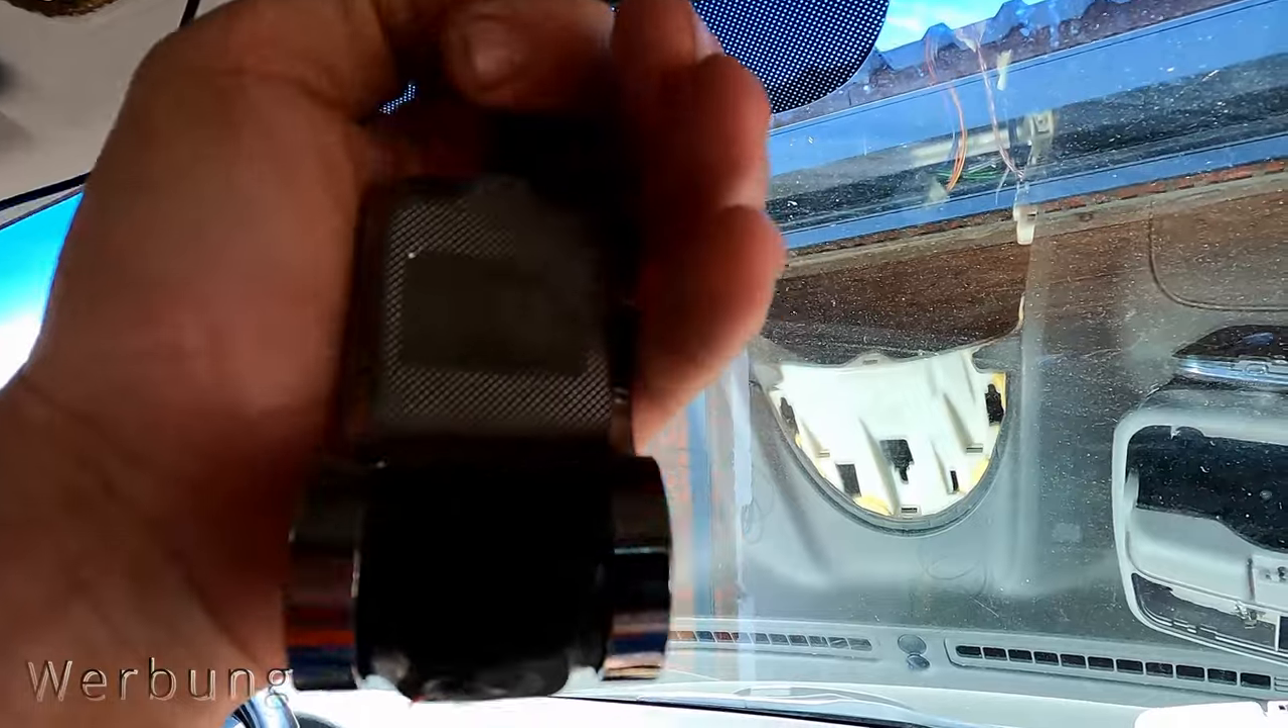Hier ist einmal die dvr kamera die habe ich jetzt noch nicht festgemacht.